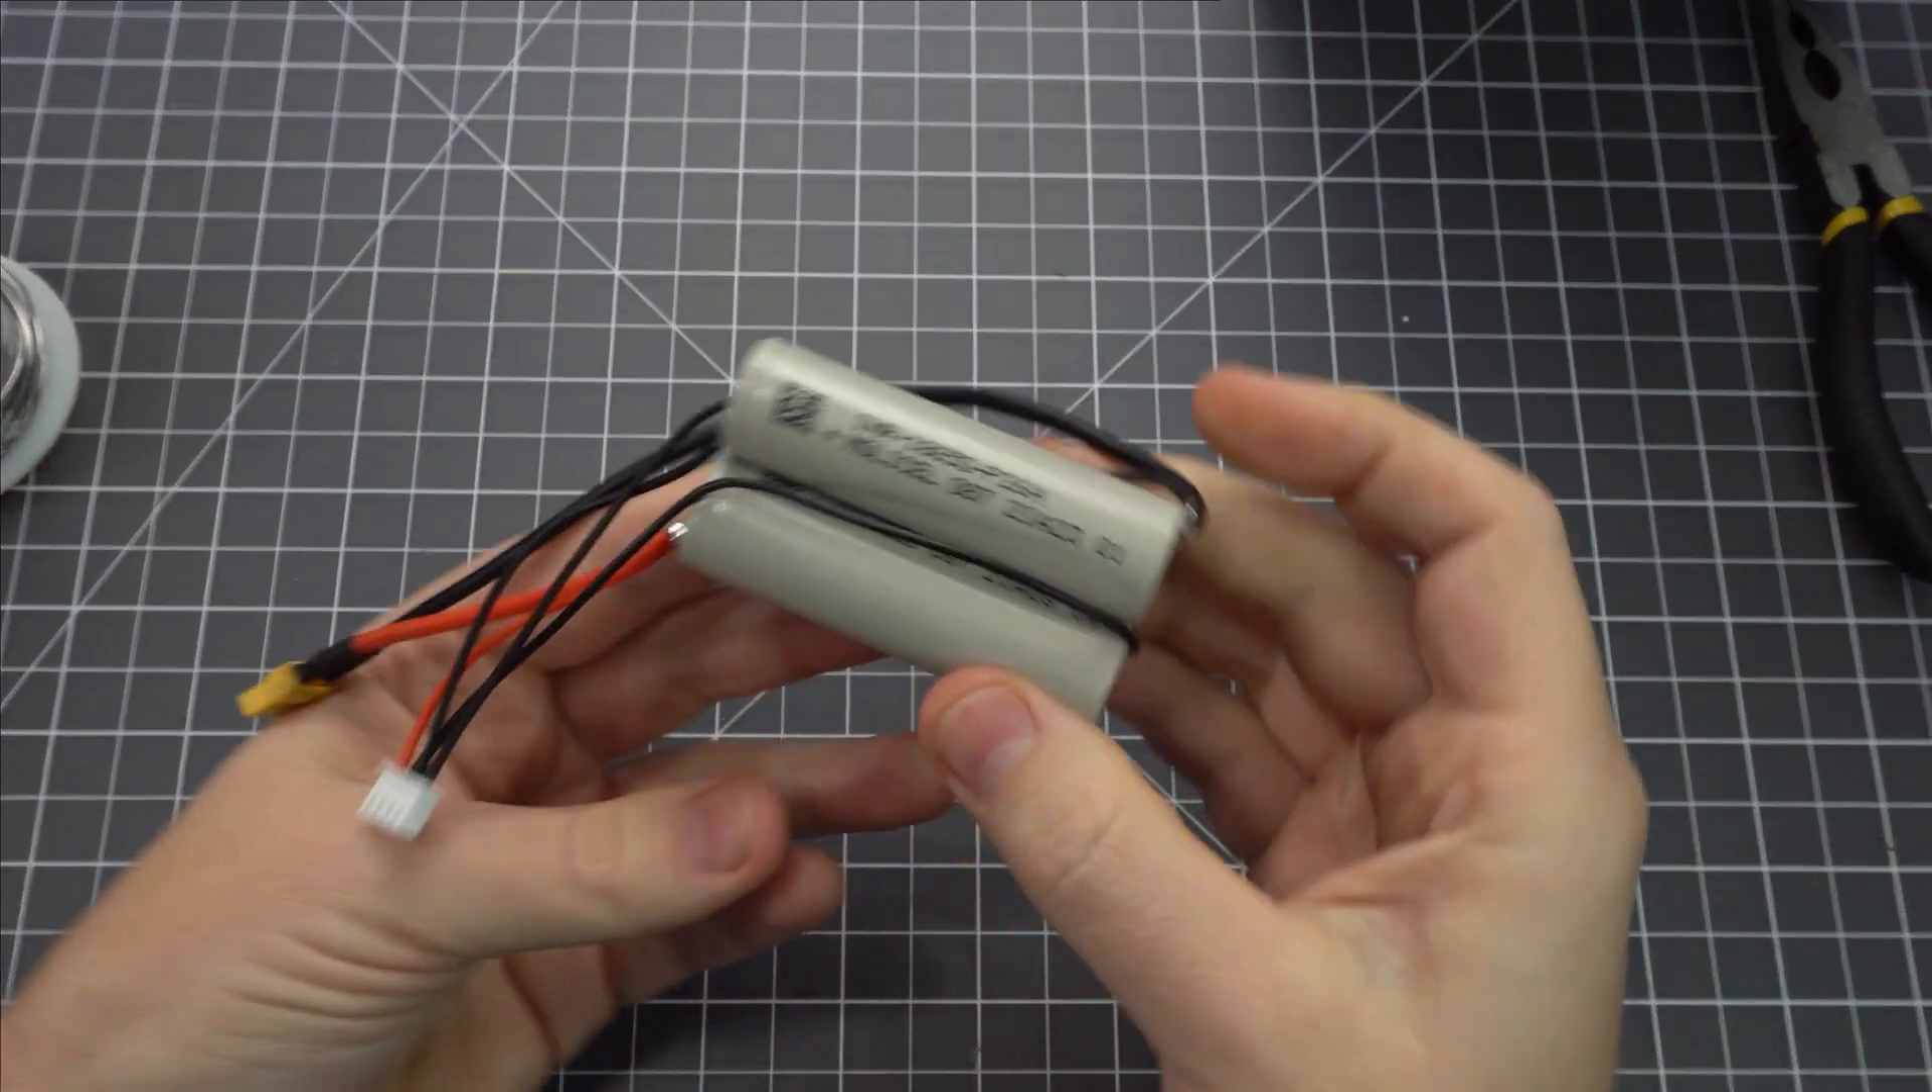And we're all done with the wiring.